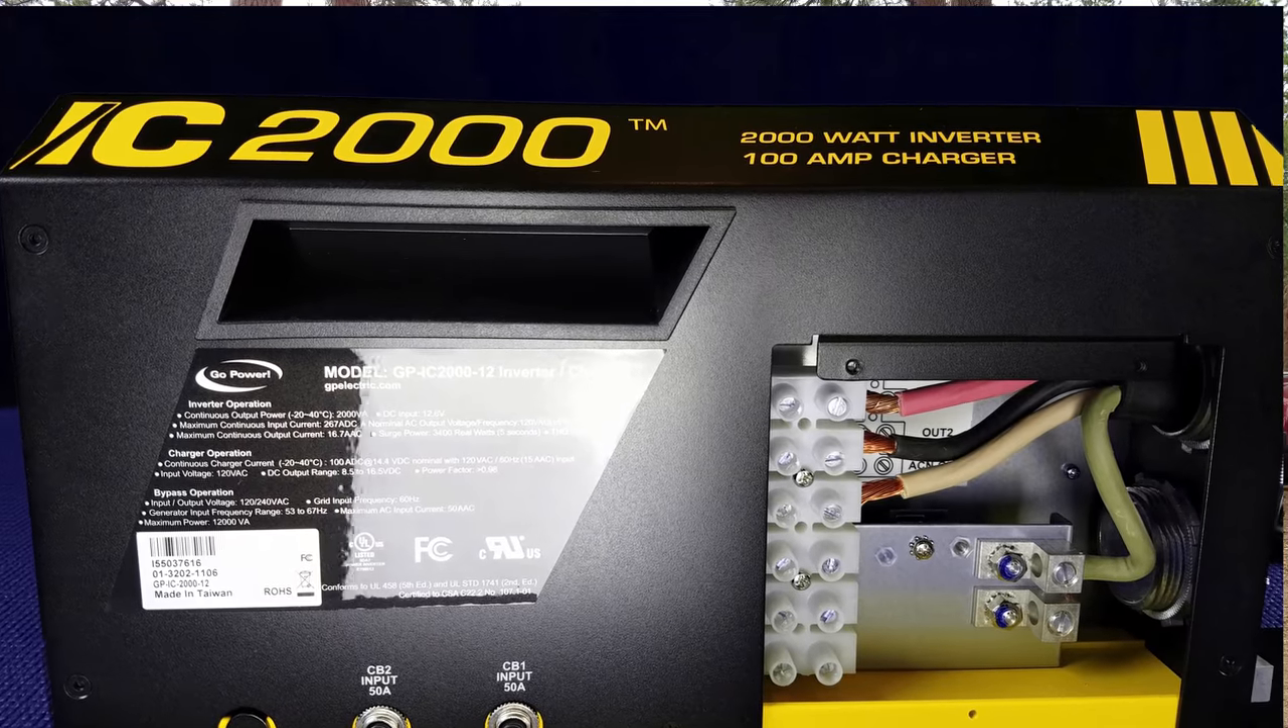Okay so I removed the access panel on the IC2000.